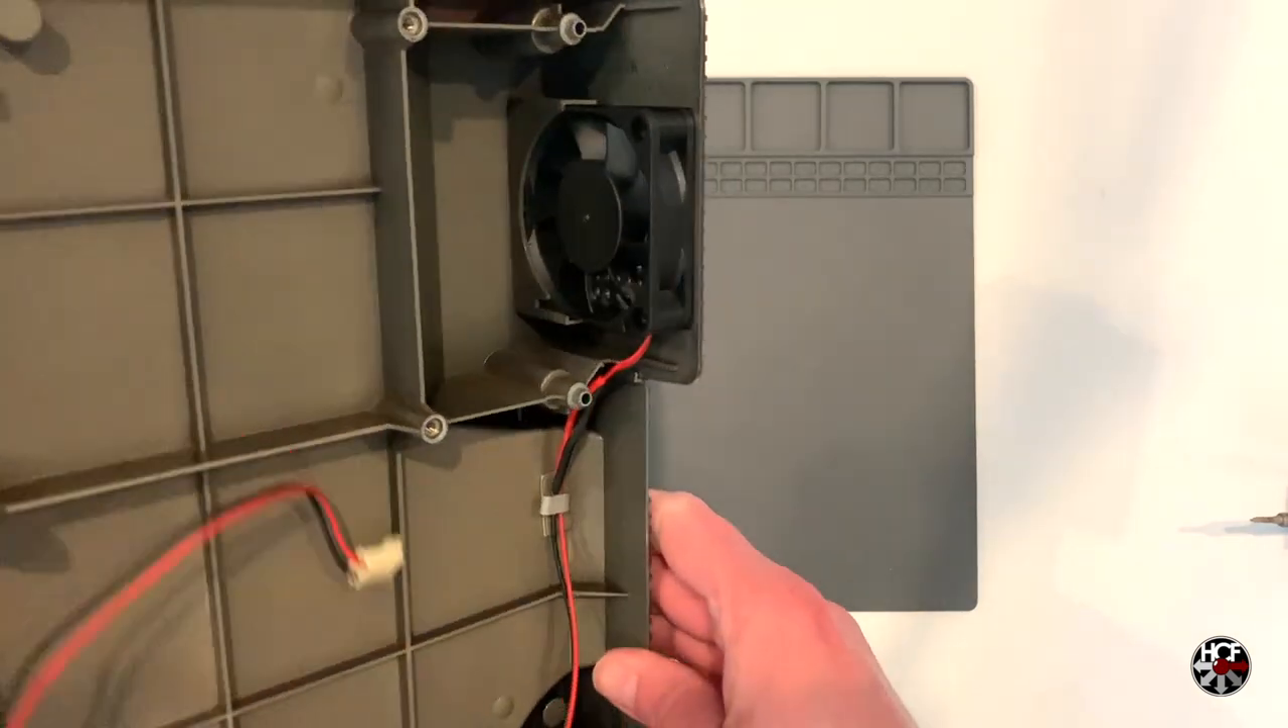And there we go, the new fan is in place and looks exactly as it should.